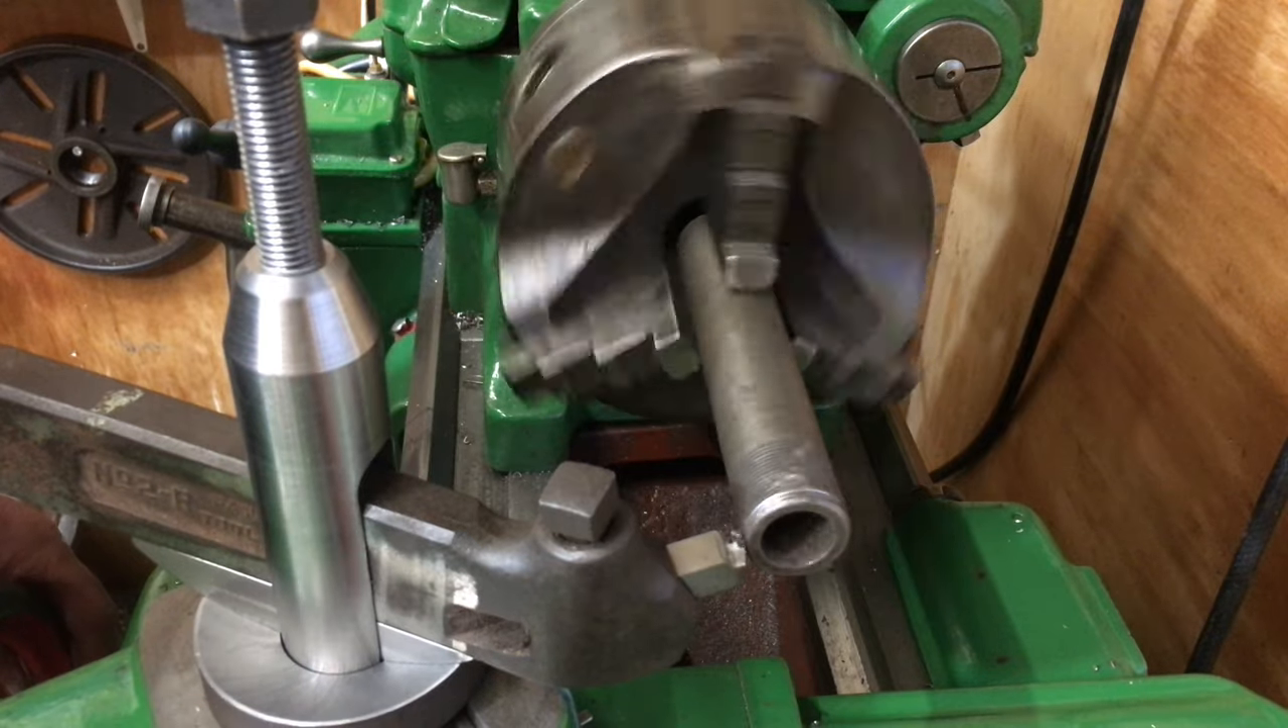Just to prove it works I plunked a spare bit of tube into the three jaw chuck and tightened it up.